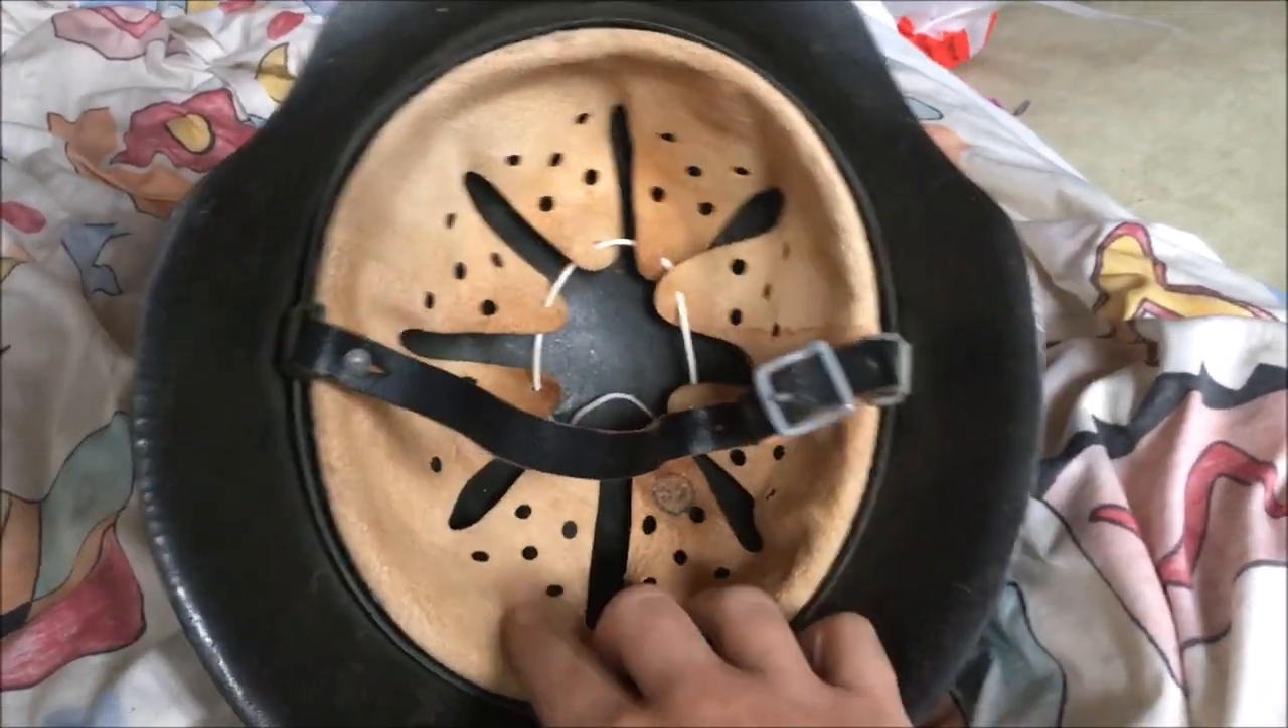Alright well as you can see I am done with the helmet now. I did end up deciding to put this leather piece in there.